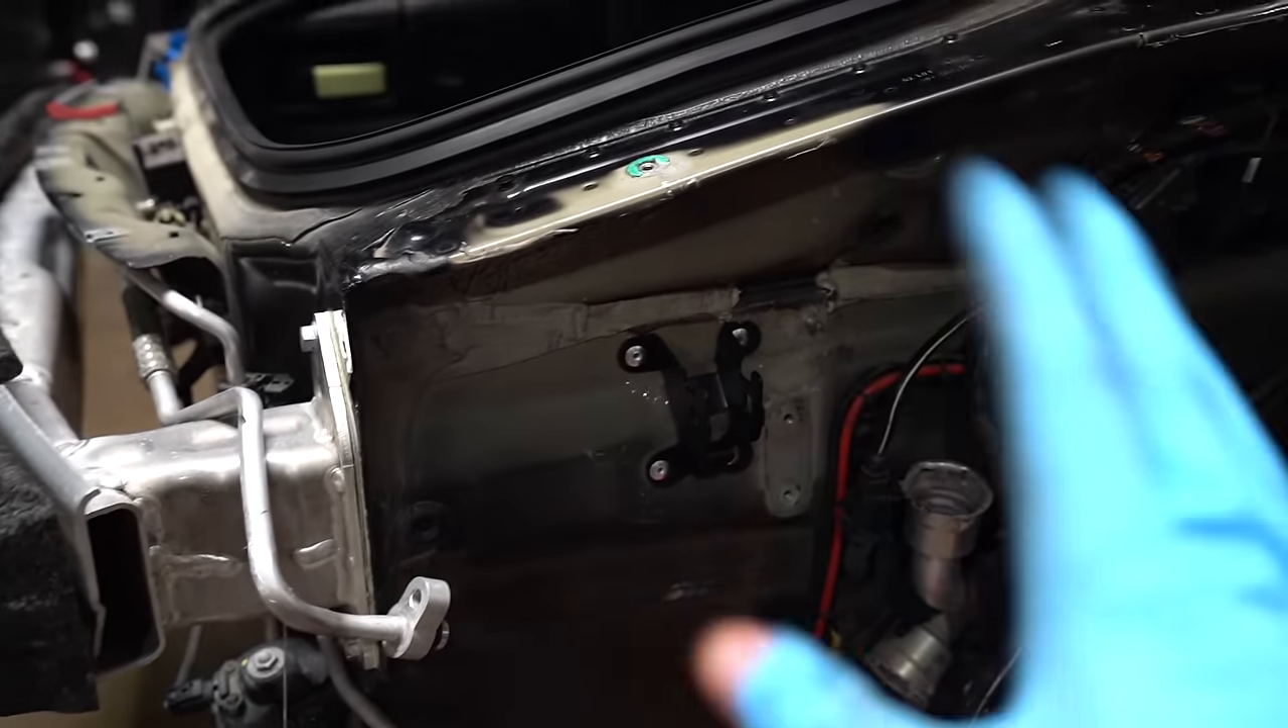And lo and behold guys thank the lord that bracket is on there that thing is not going anywhere that's super sturdy.